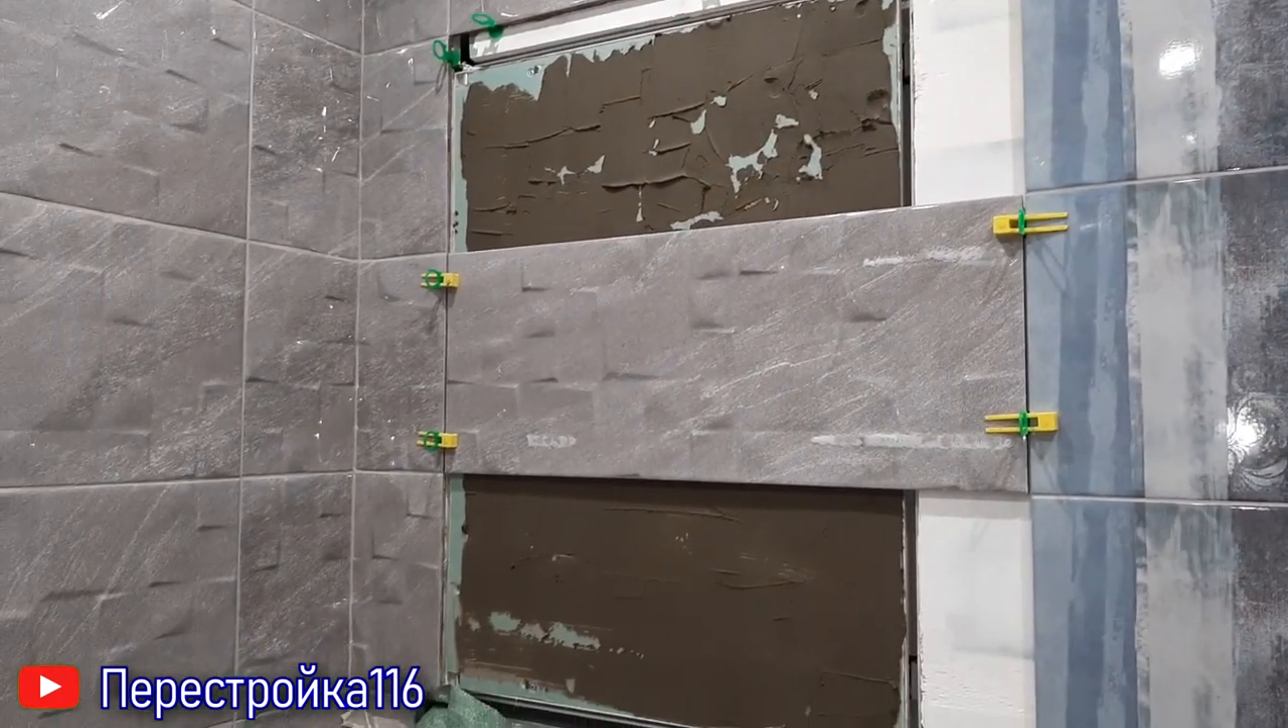Так, приклеил, в общем, первую плитку.